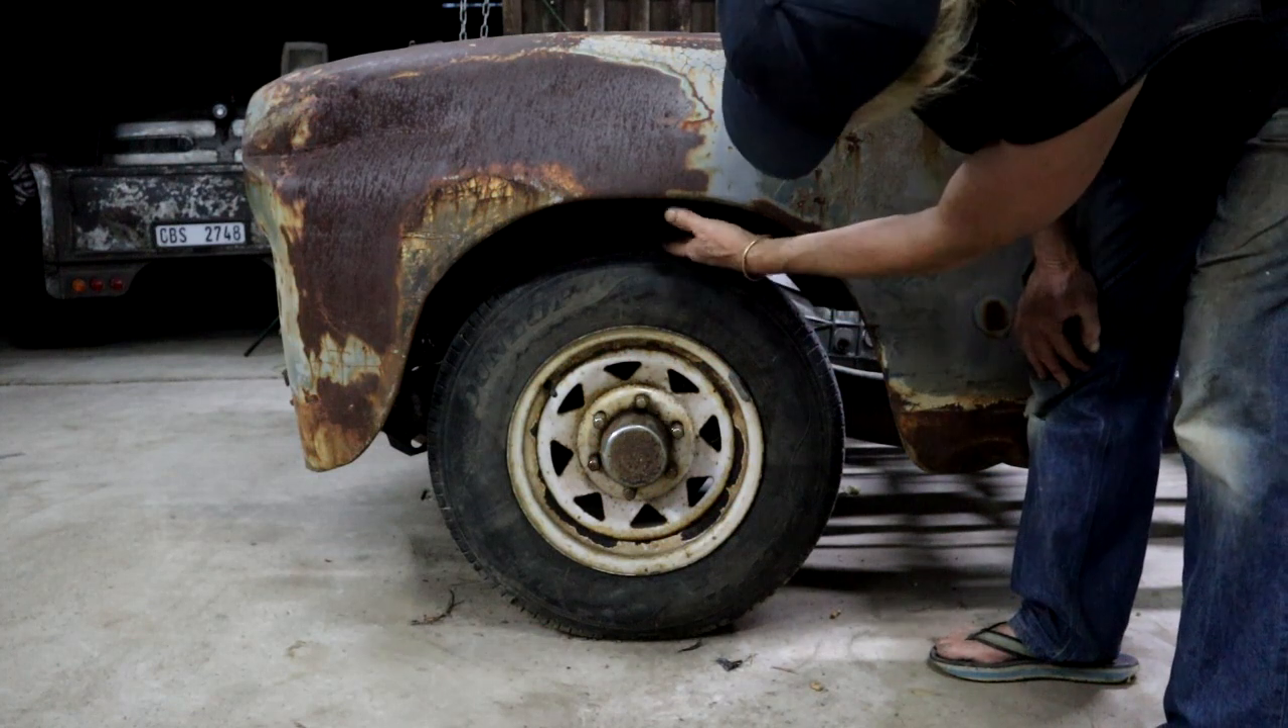The wheel is pretty nicely lined up in the wheel arch here. You could argue that it might have to move forward, maybe an inch at most. But I think it's pretty damn close.